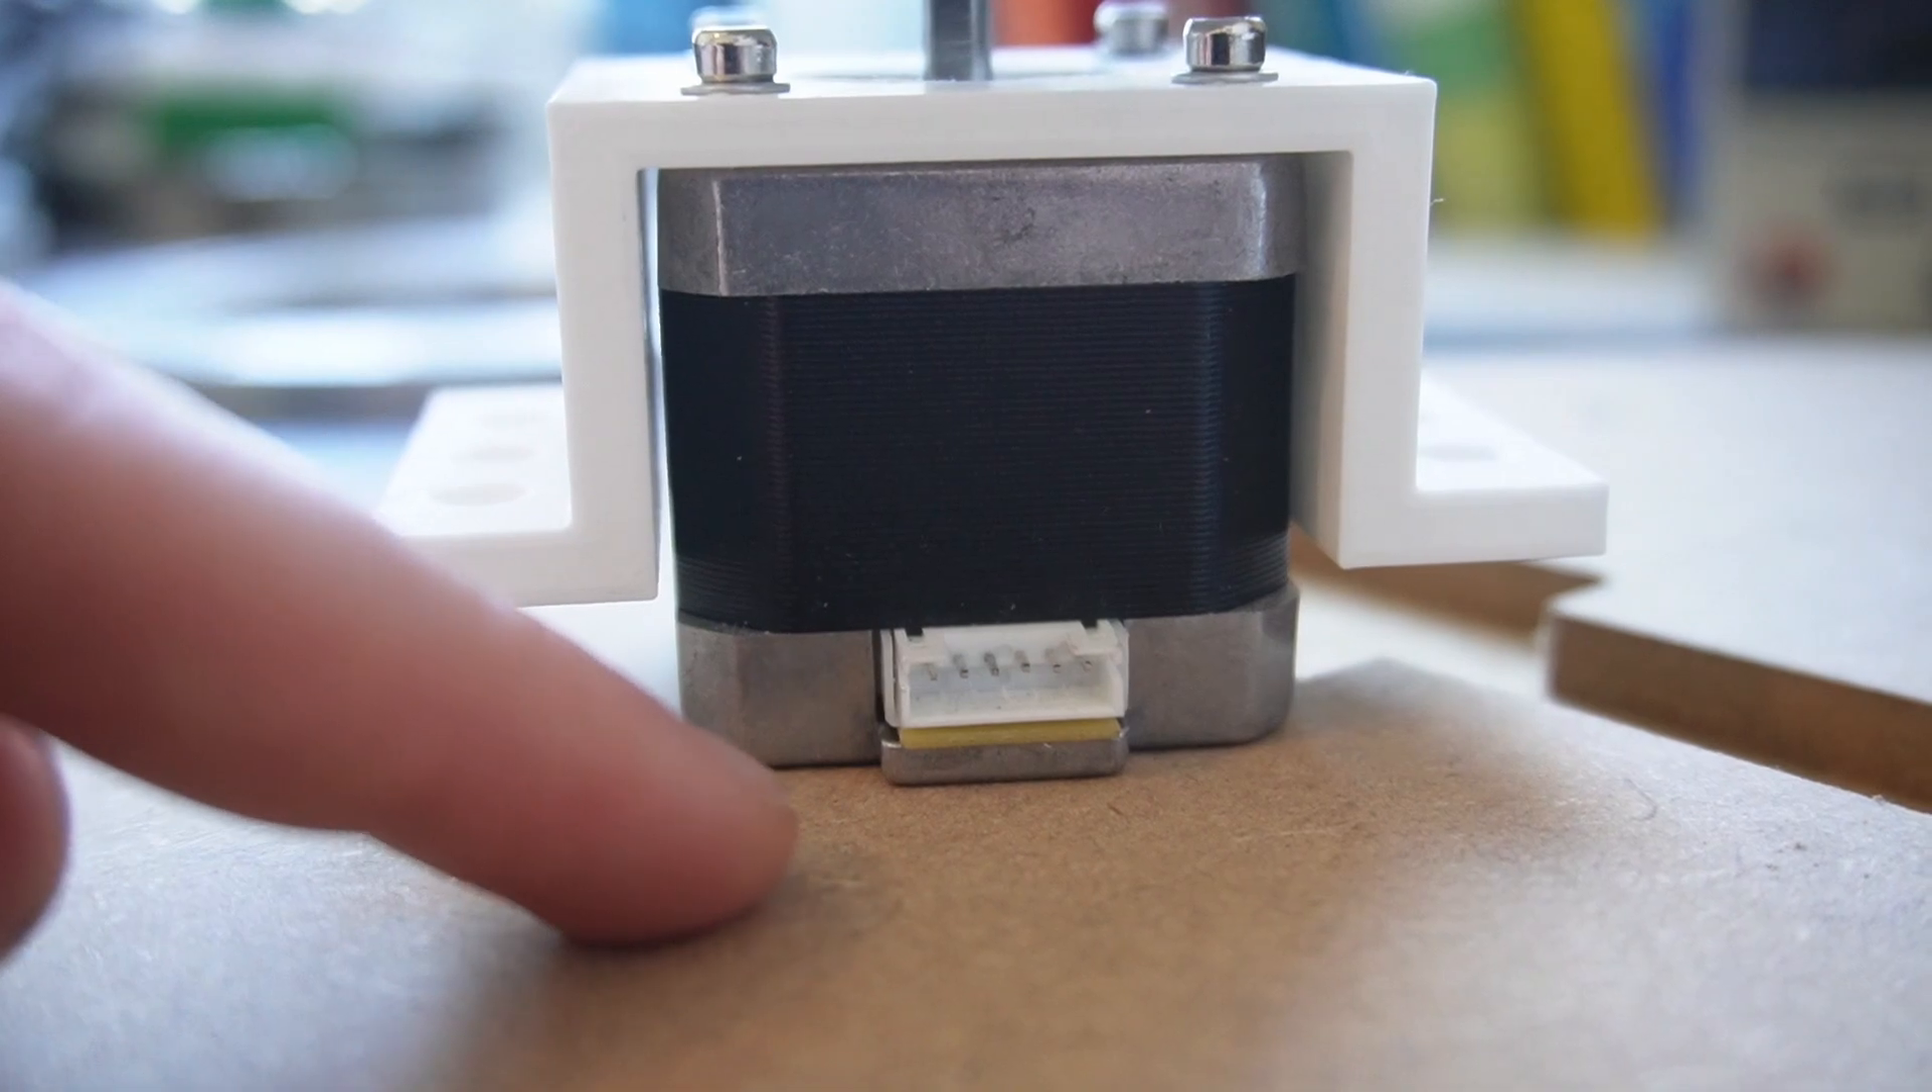But as you can see there is a gap between the bracket and the base plate. That's because the stepper motor is a little too big. I designed the bracket with a shorter stepper motor.